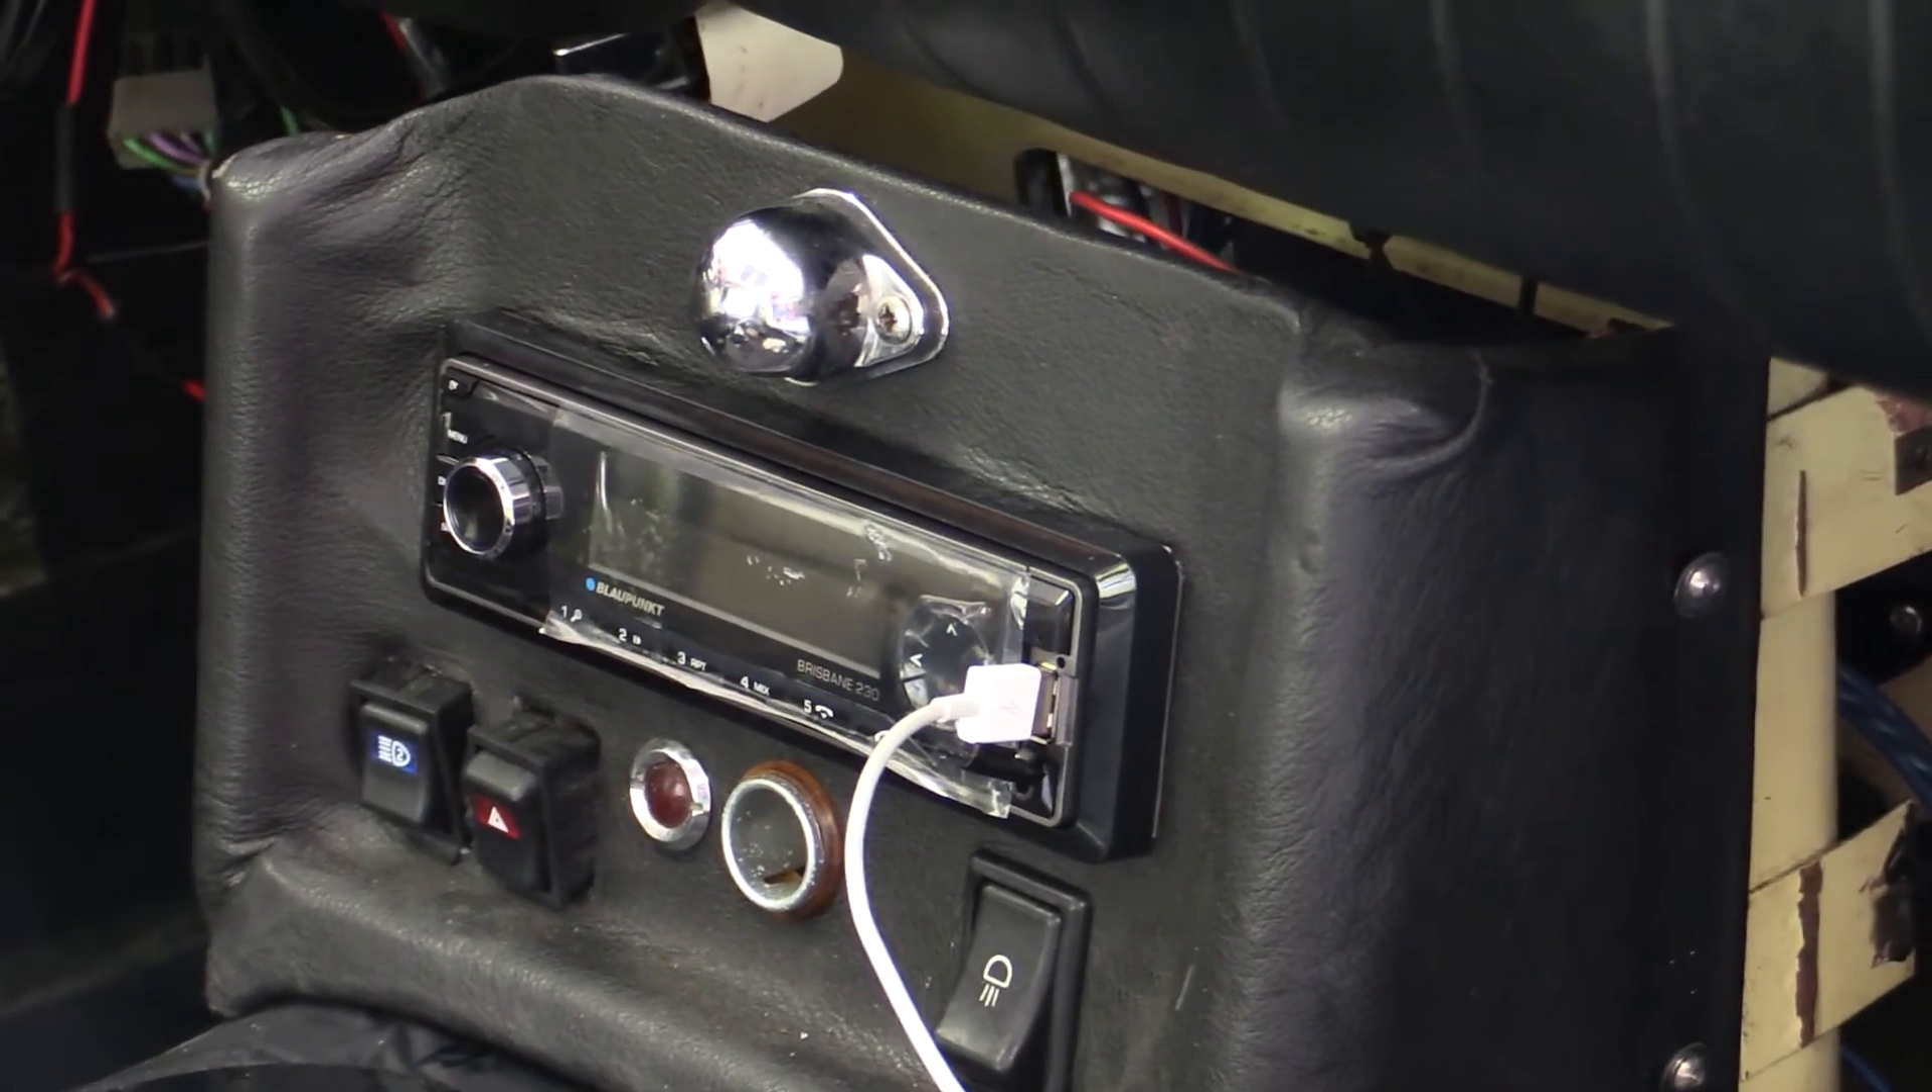Okay, we finally got the radio installed in the car.